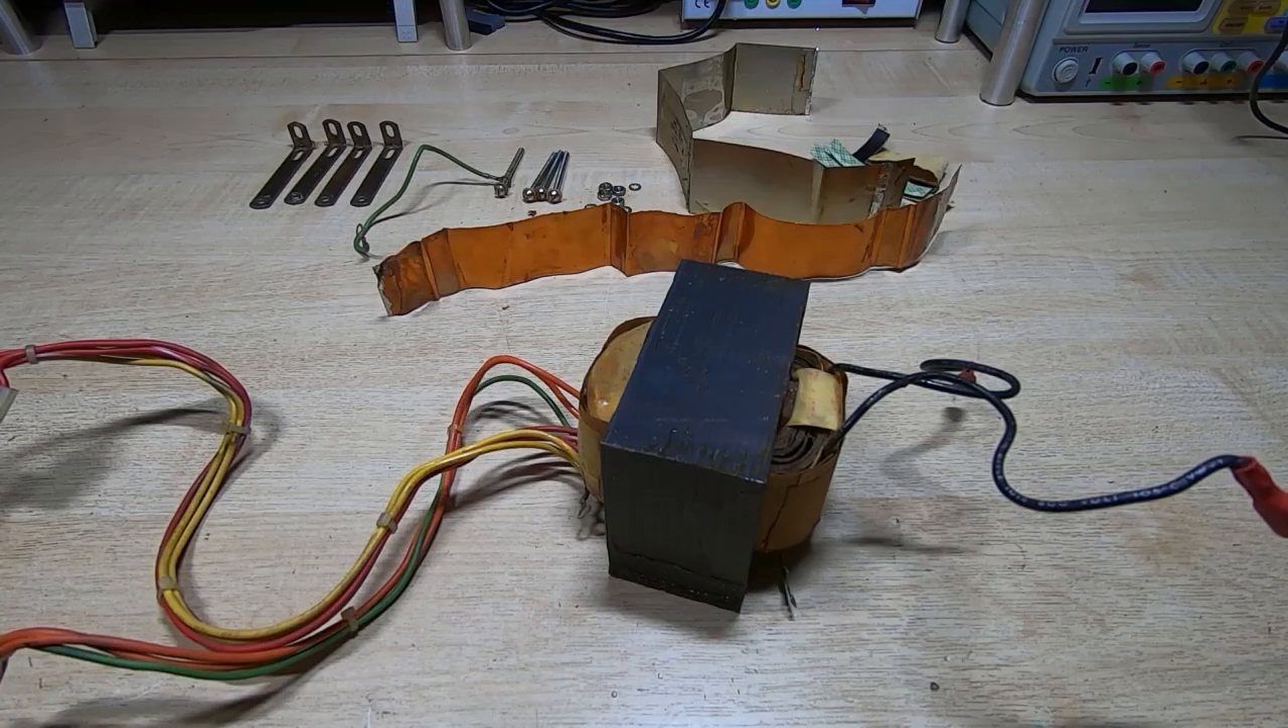Okay so that's step one complete we've got the metalwork off and now starts the fun of trying to get the laminations out.